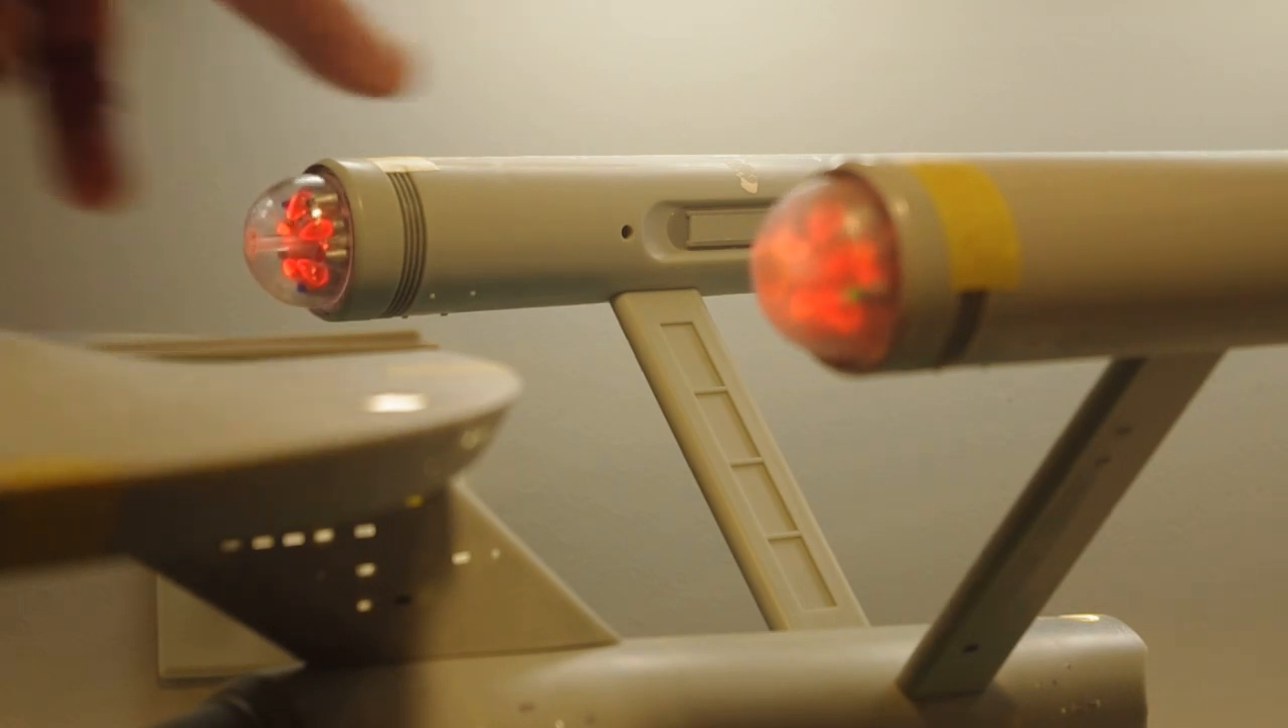The spinning part of the Bussard collector is actually installed now.